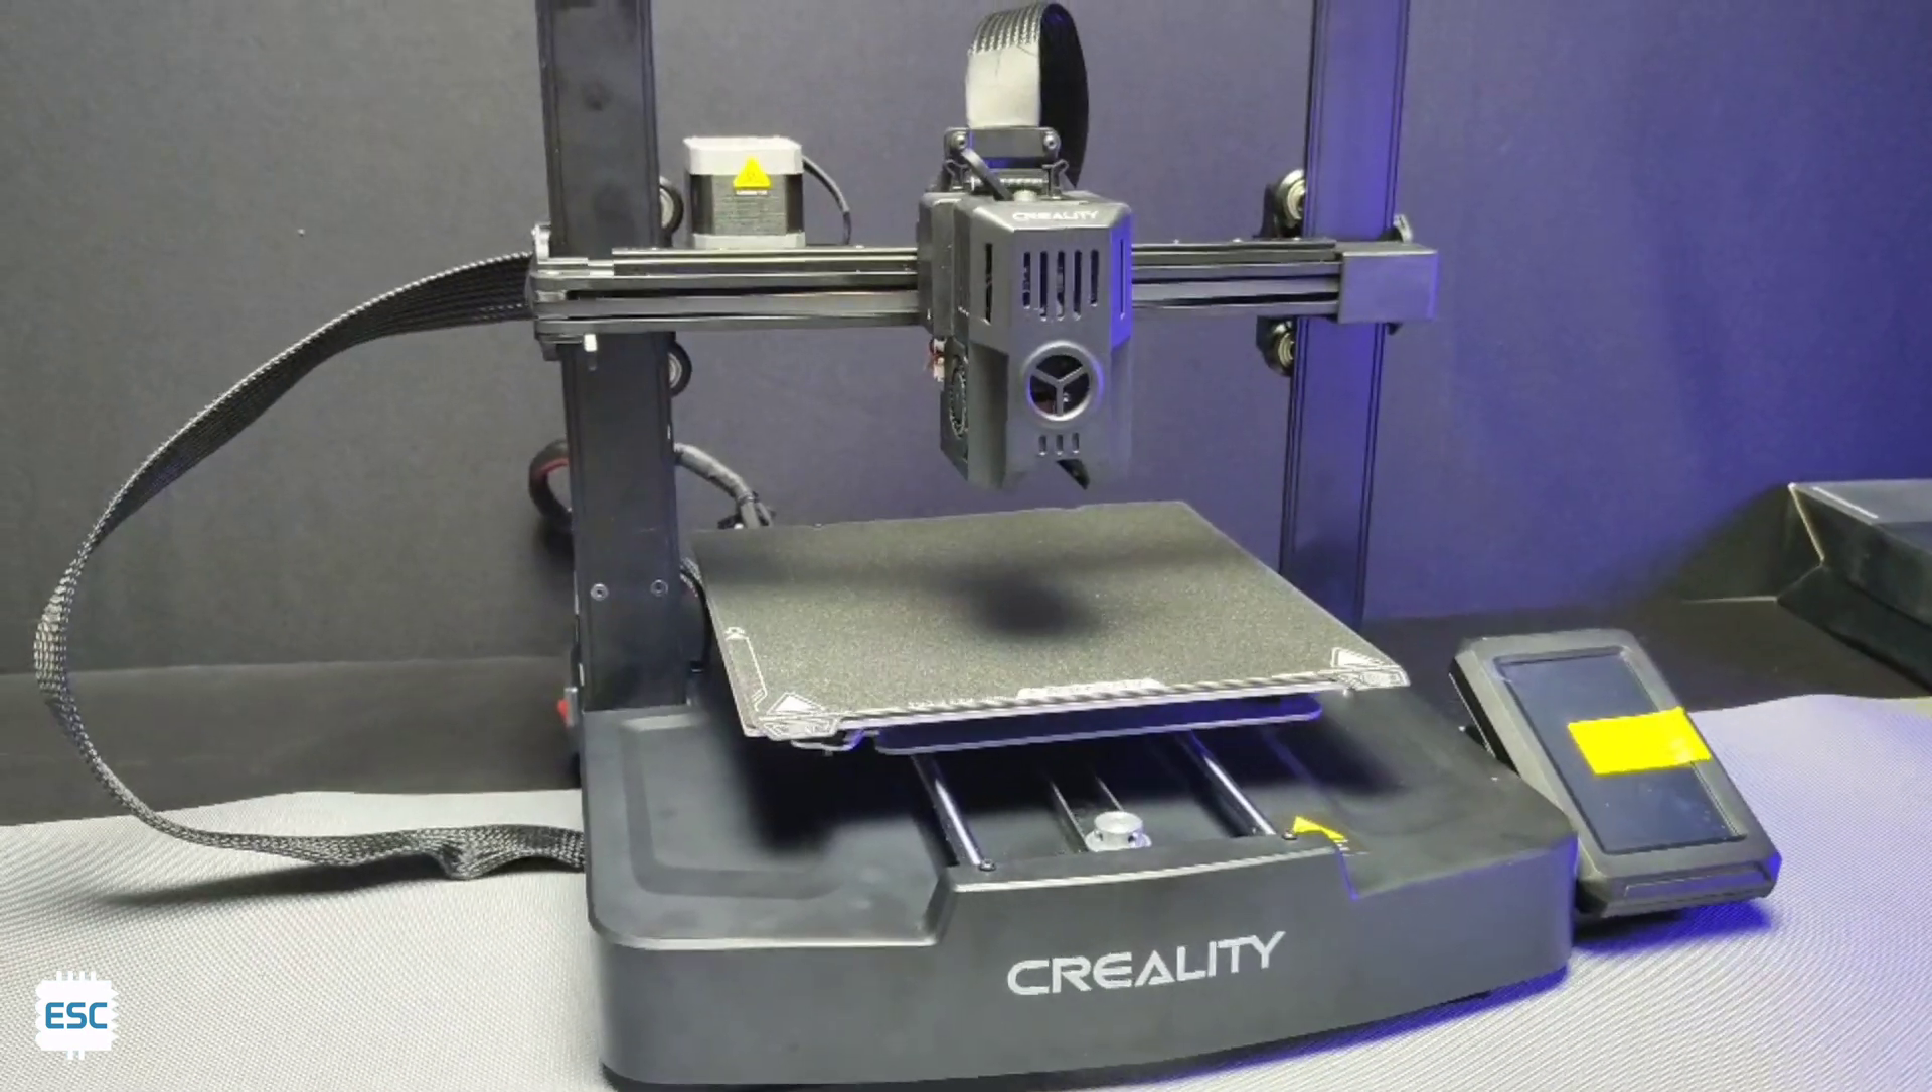Now our printer assembly has been completed and it took only 10 minutes for me.